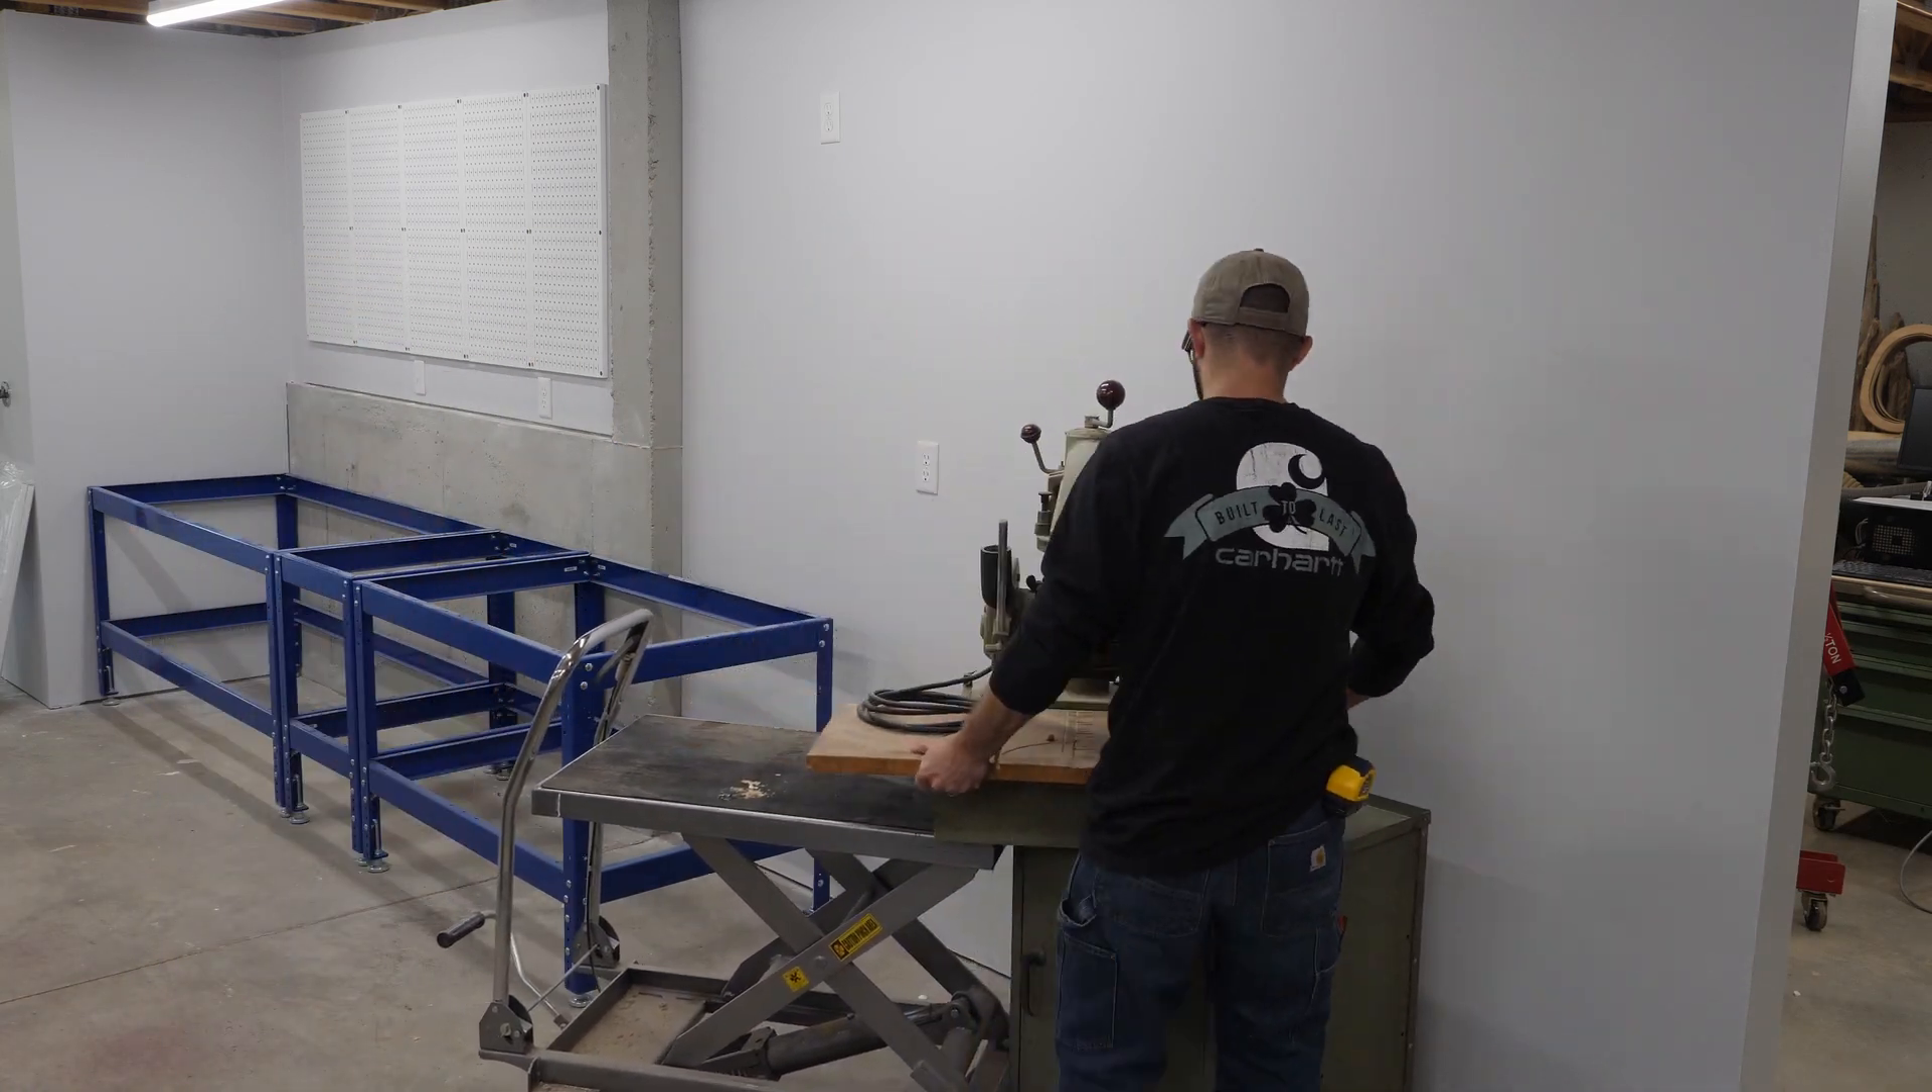With all of the benches assembled, I'm ready to start moving everything into place.